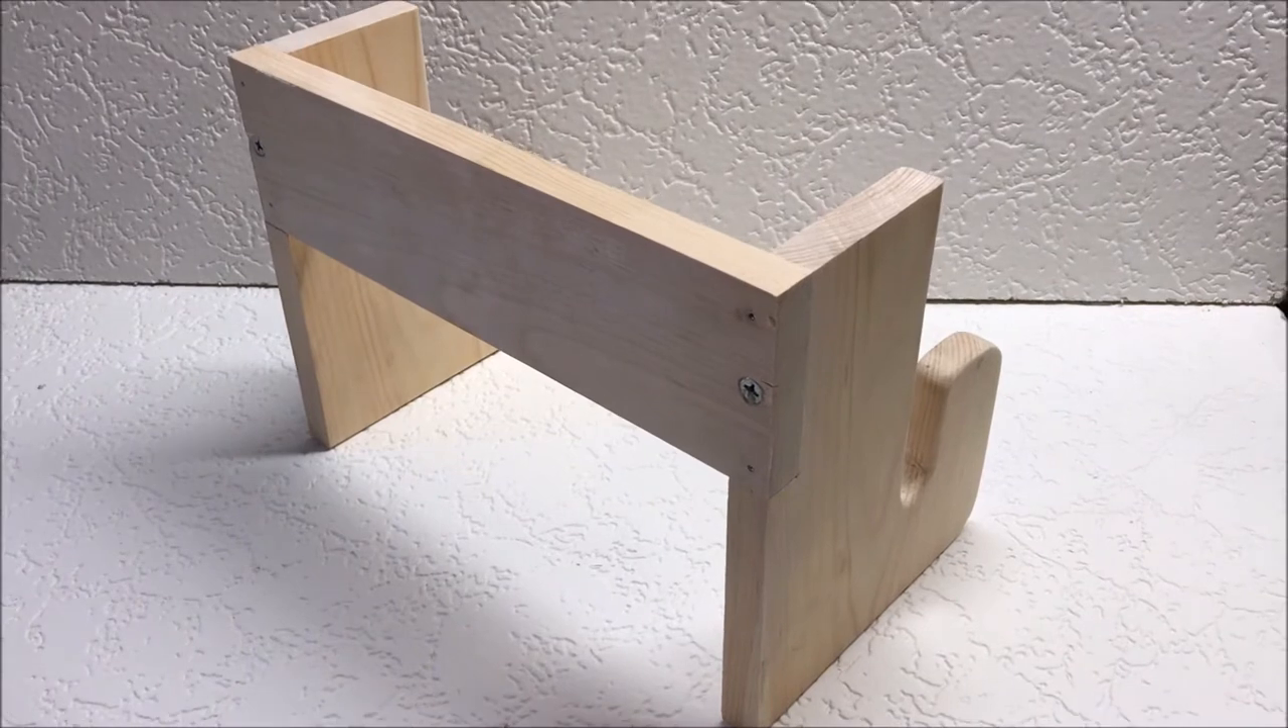I've put the brace on the rear. With two finishing nails. And one screw.